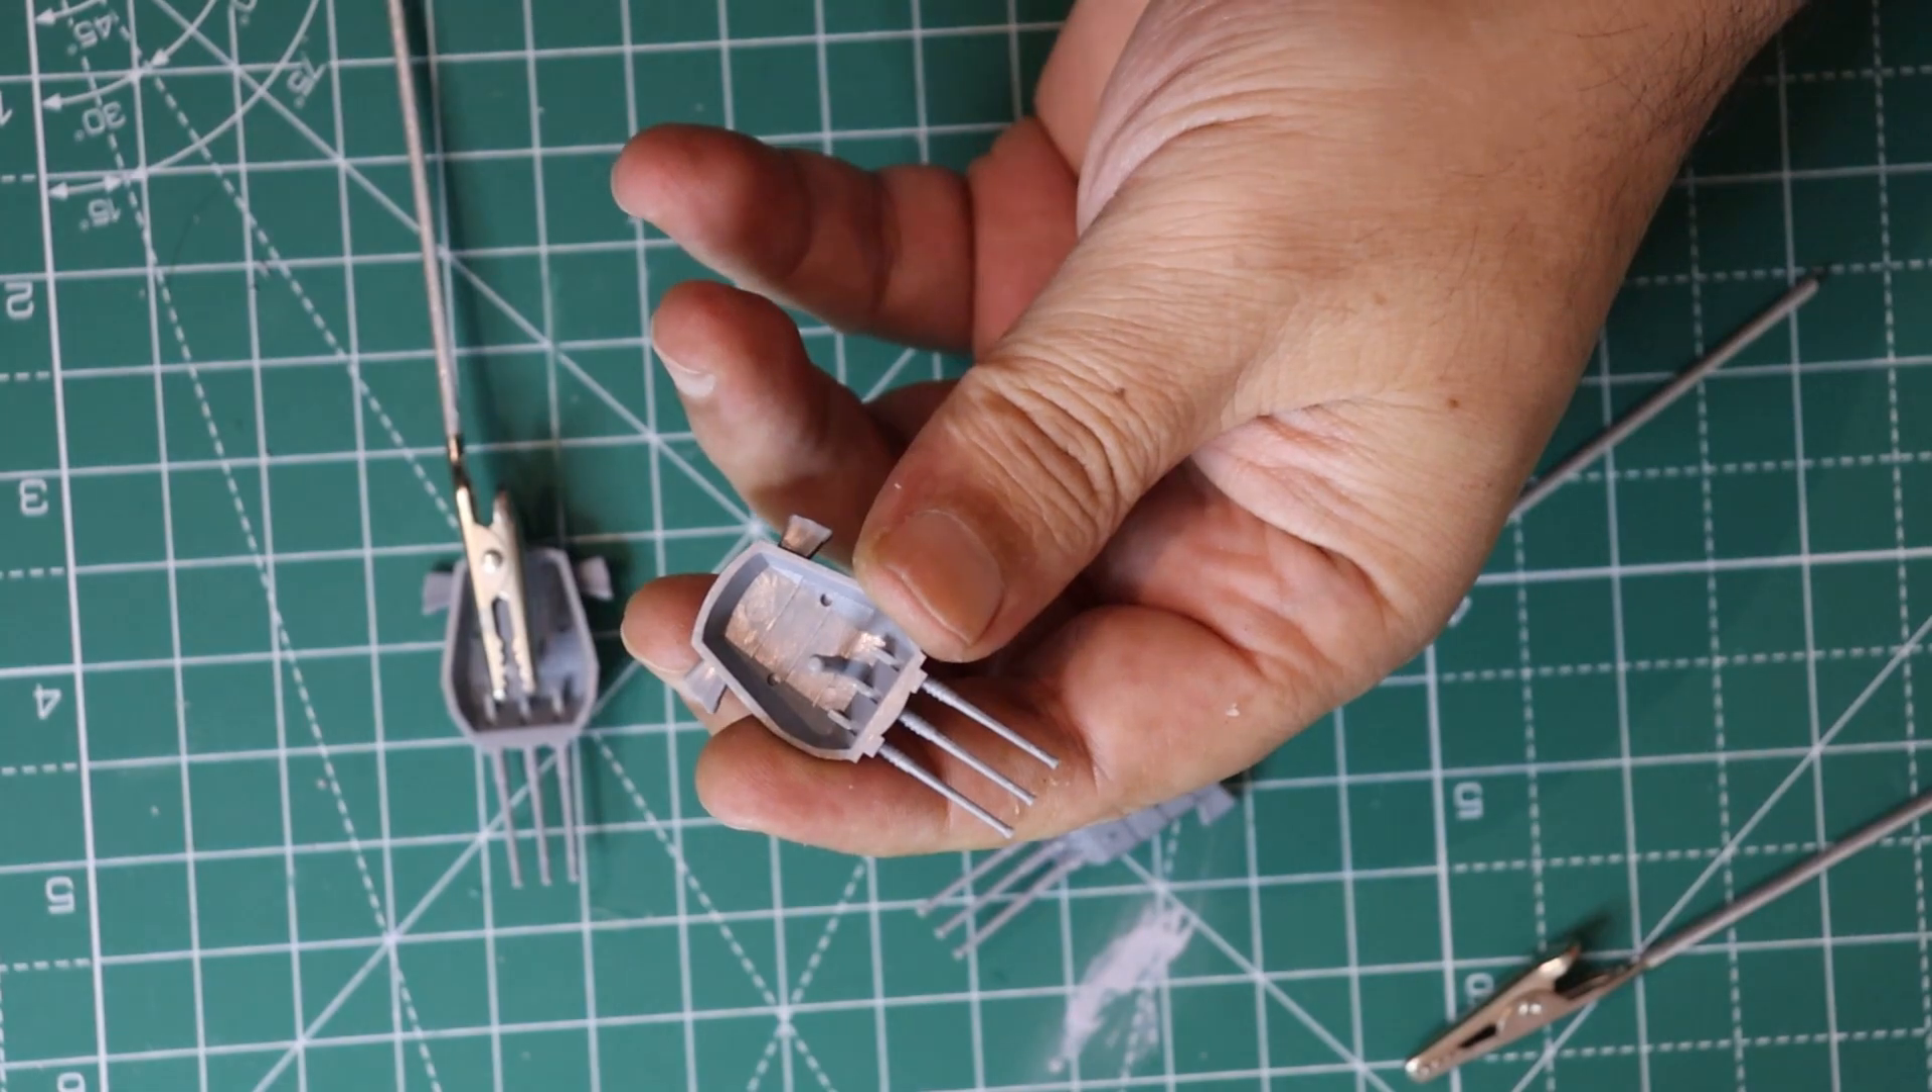Quedaría cada torreta con sus tres cañones de esta manera que veis aquí.